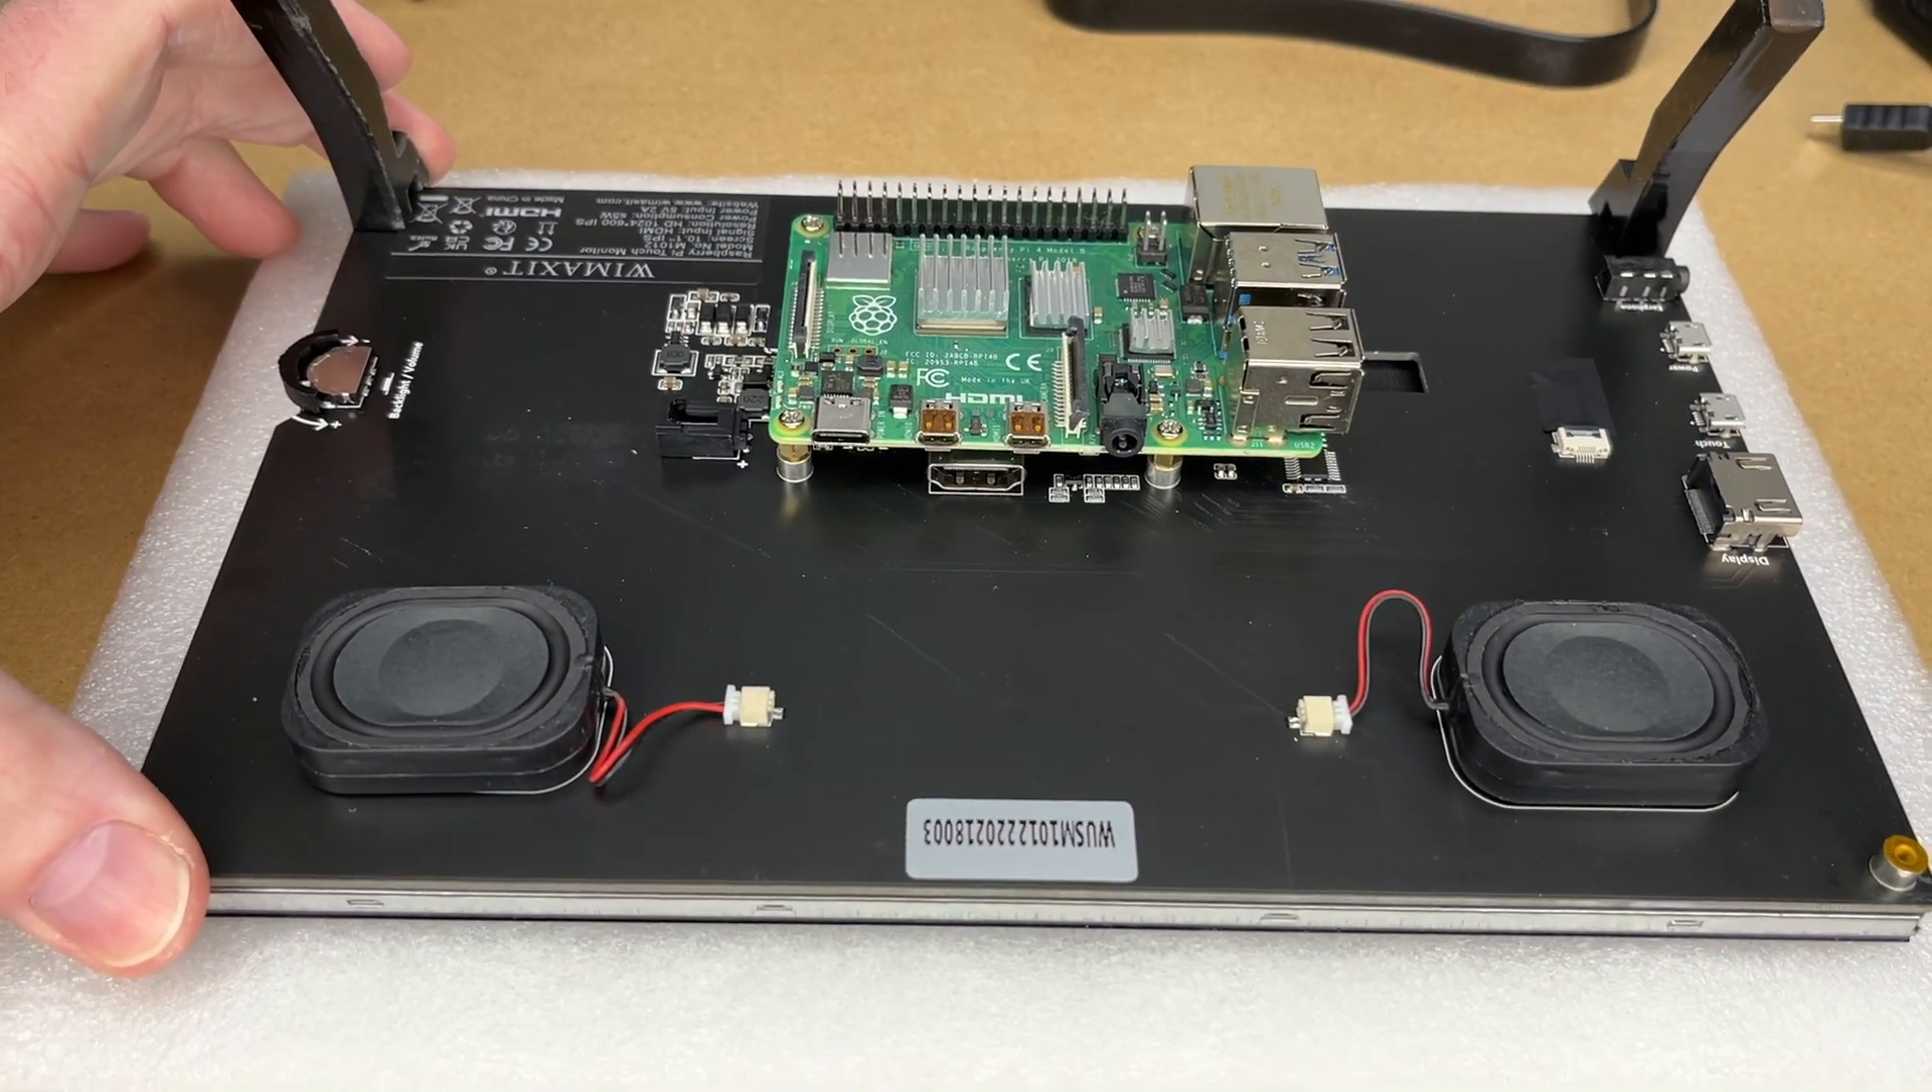Okay, I have the Raspberry Pi mounted here.